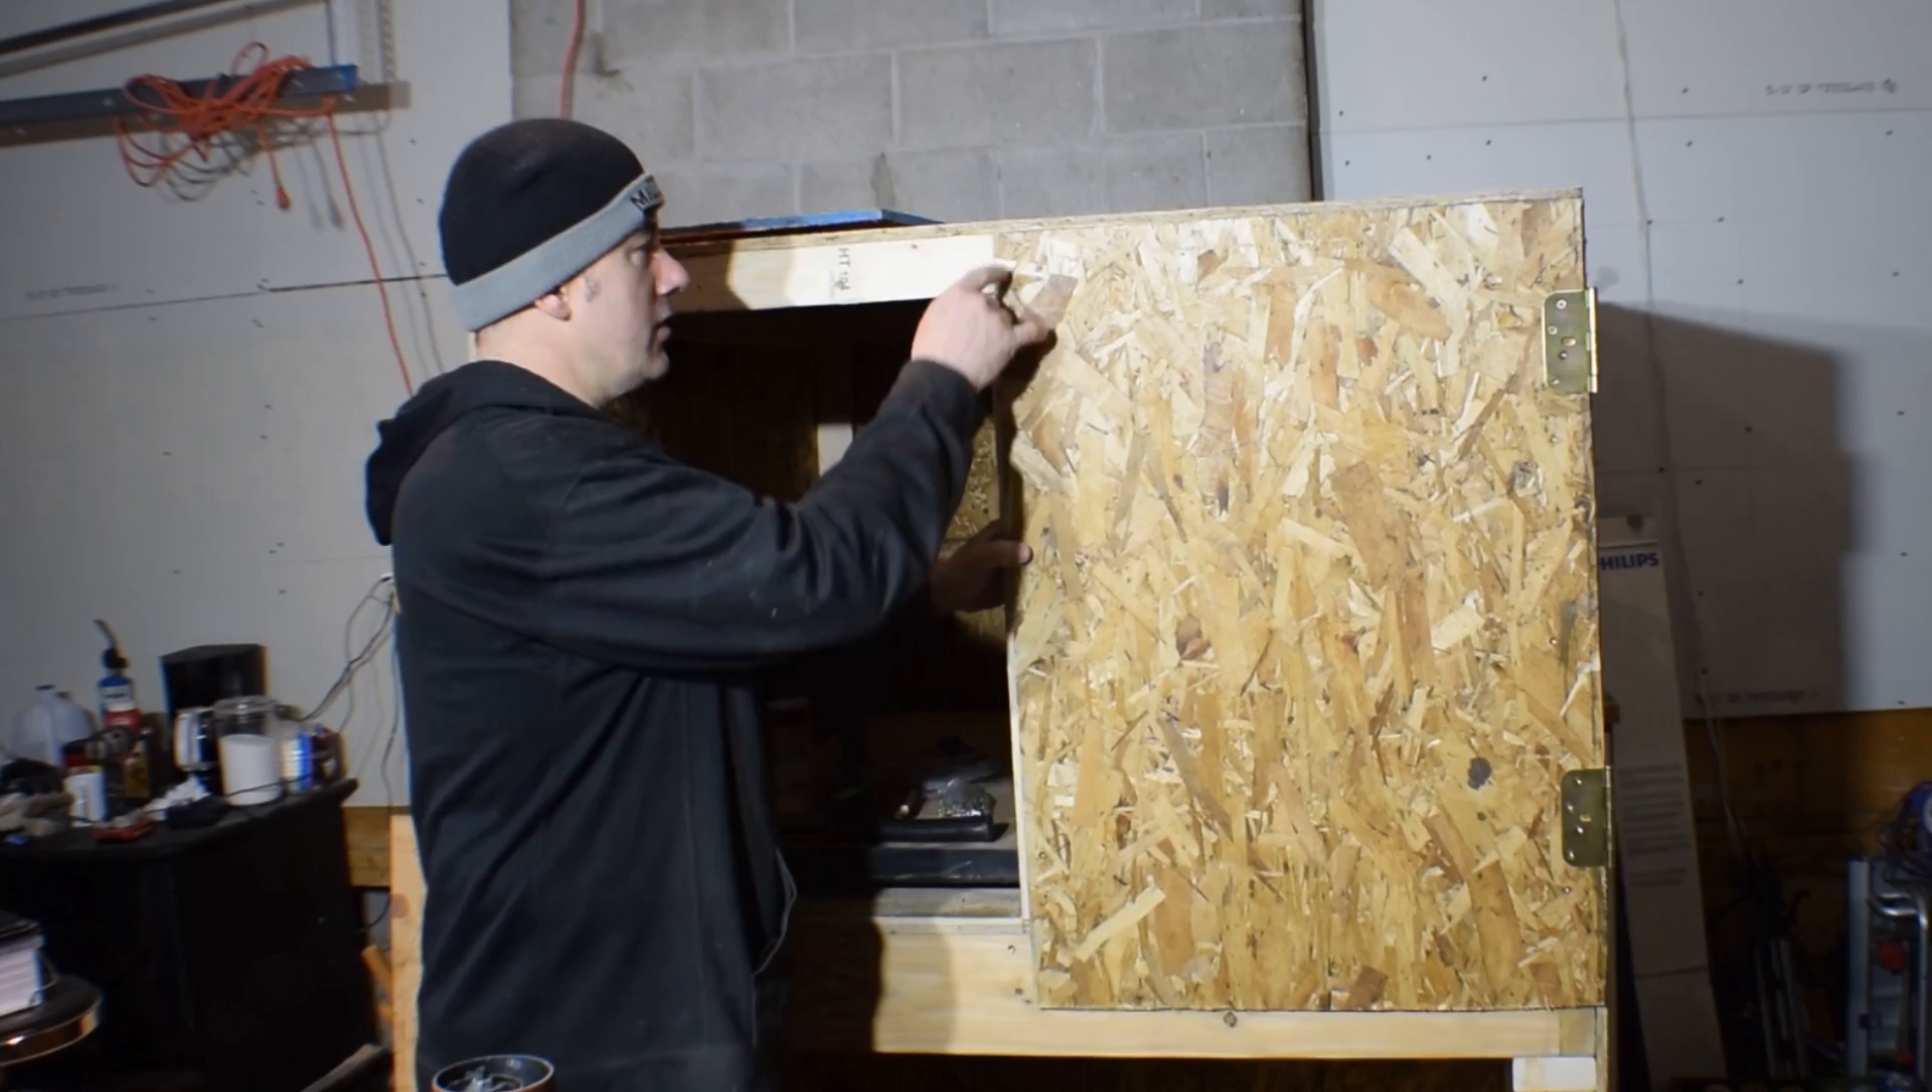Okay, so we got one door done. I just need to put some sort of latch or something on here to hold the doors shut.